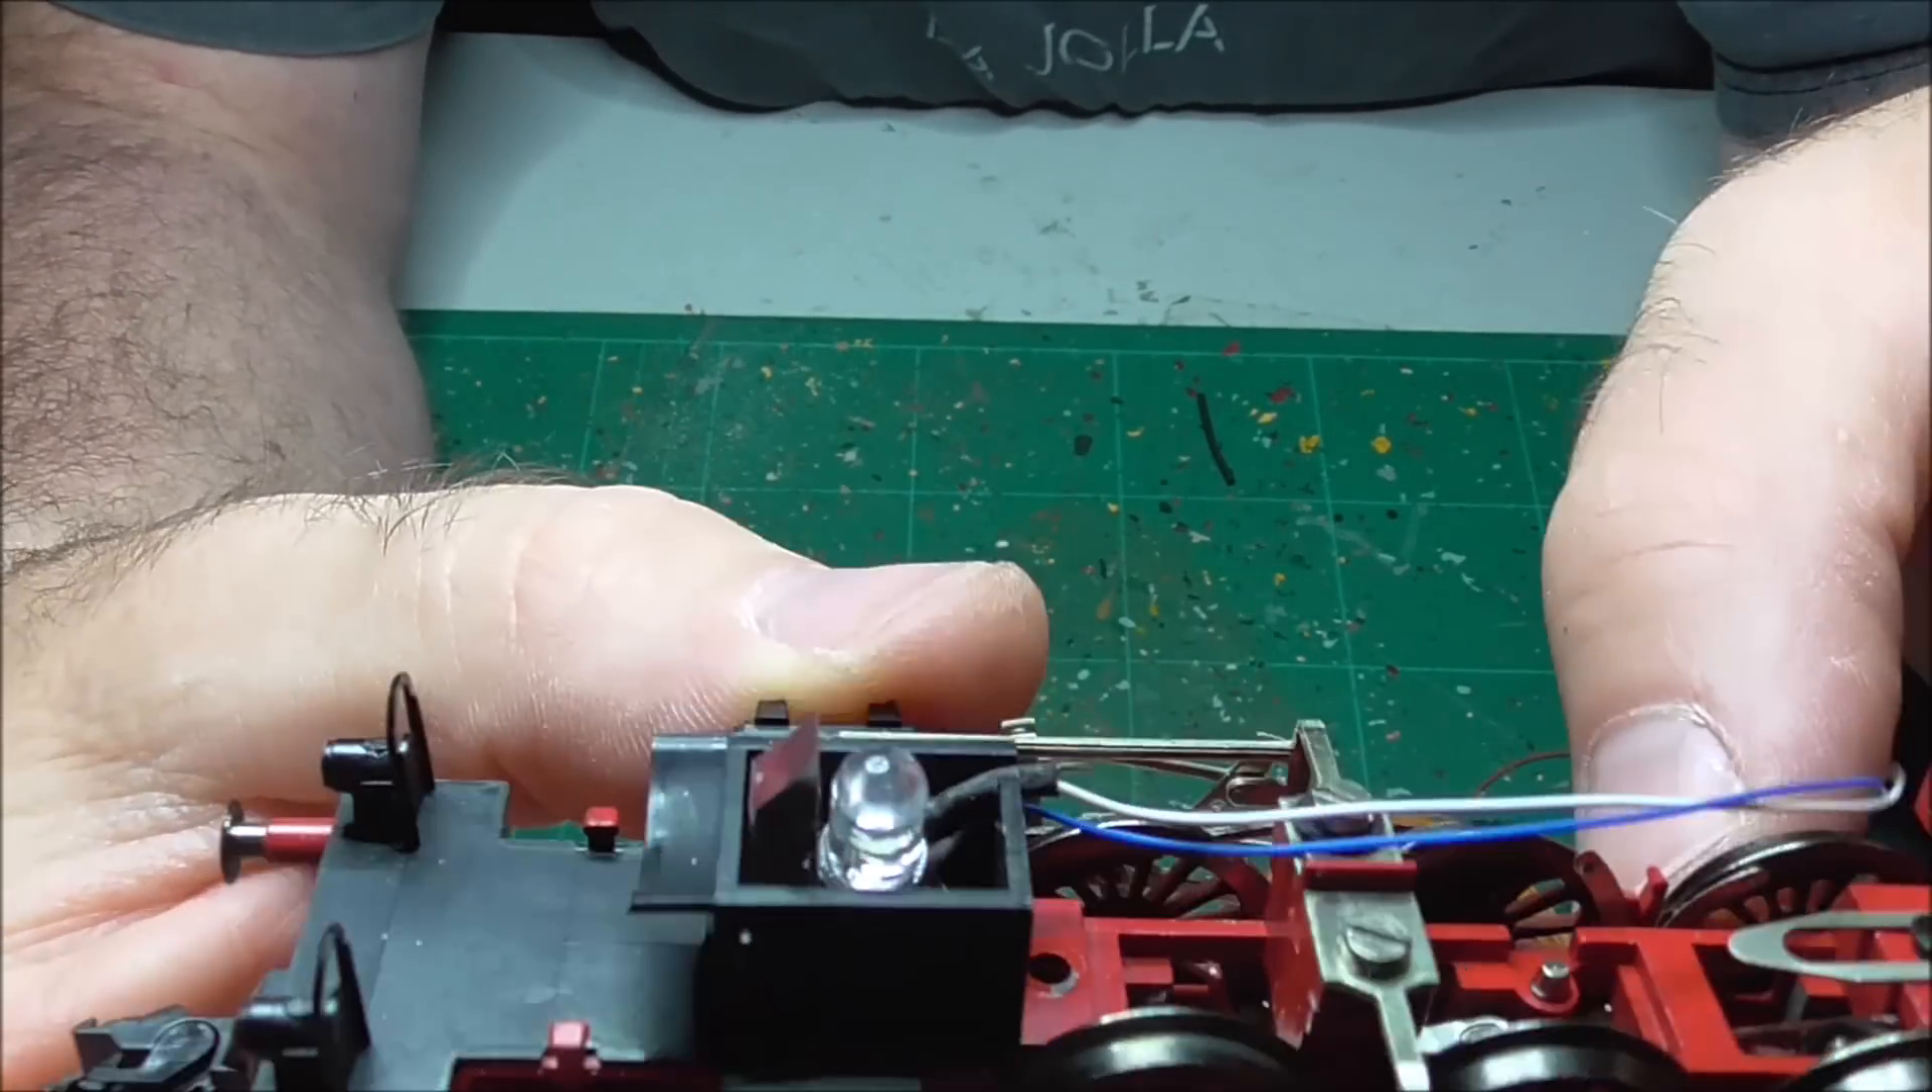So die led sitzt jetzt auf ihrem platz.